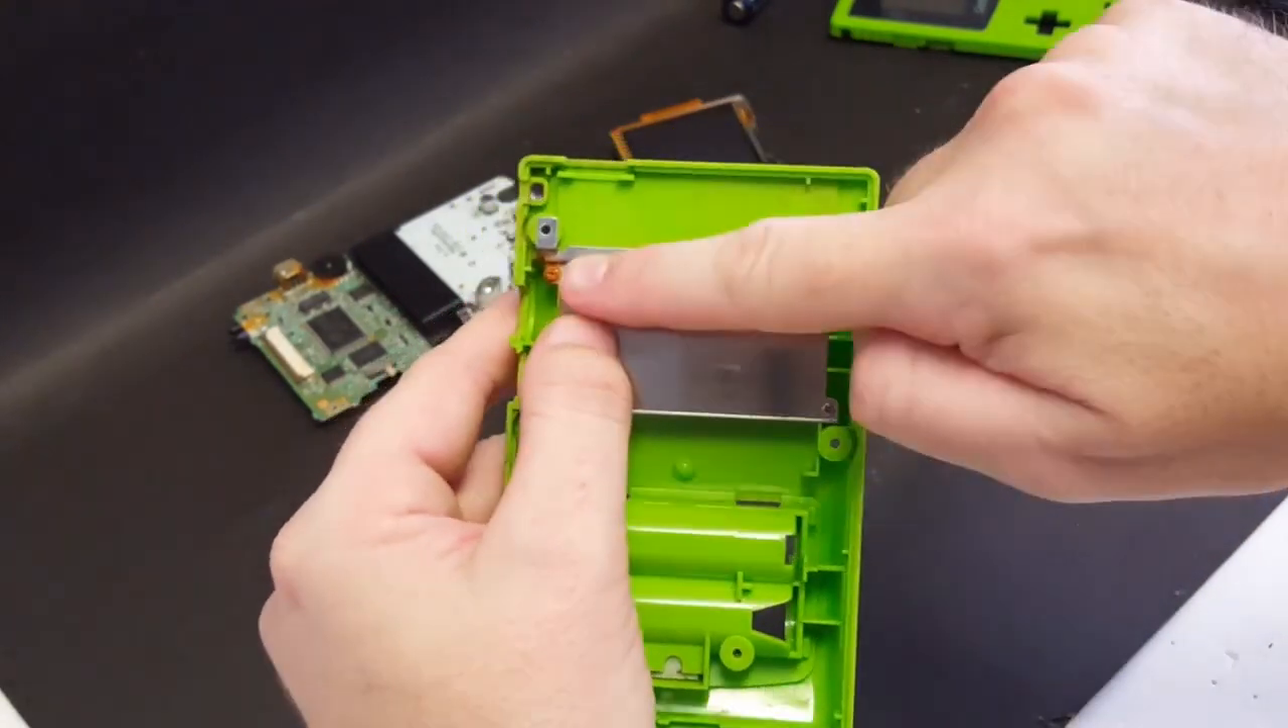And now, we've got everything taken apart pretty much except for this shield.